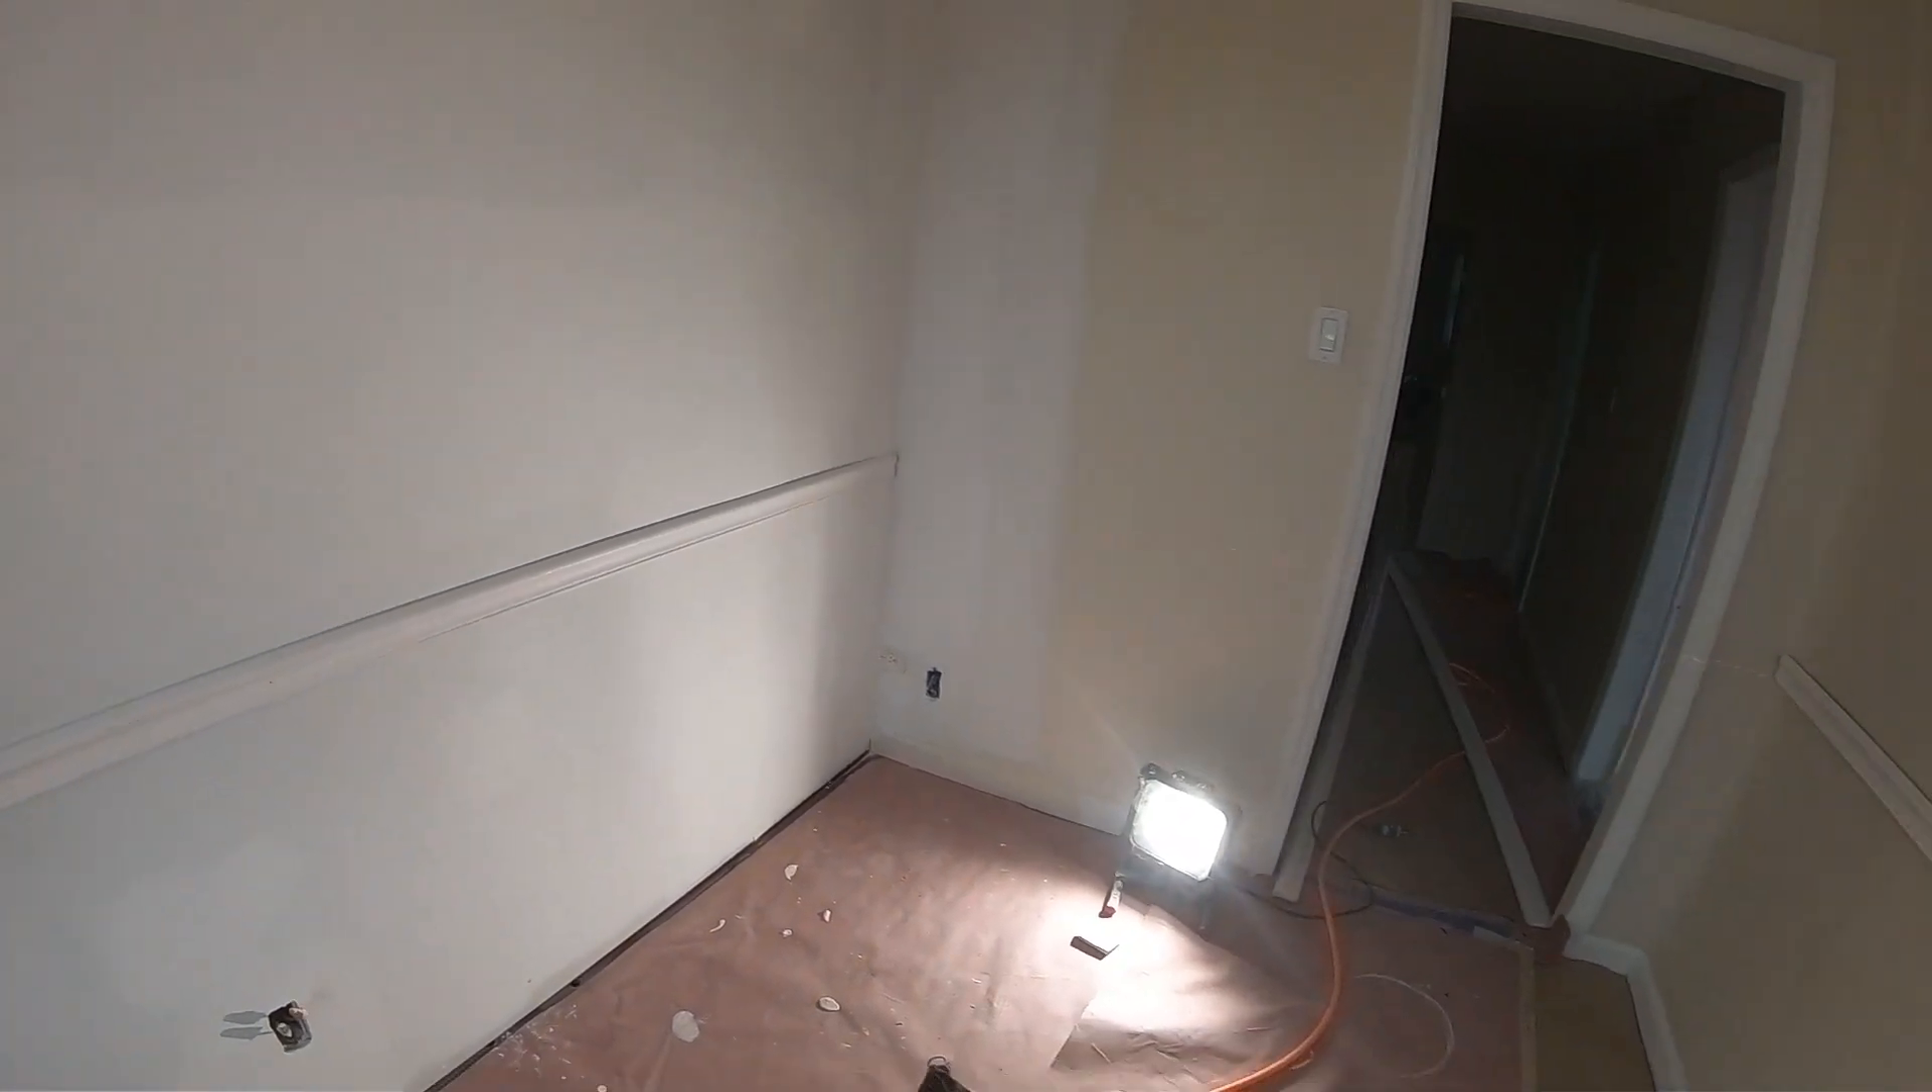Como ustedes pueden ver ya pusimos la primera moldura la más larga está puesto y ahora vamos a ponerla del otro lado.